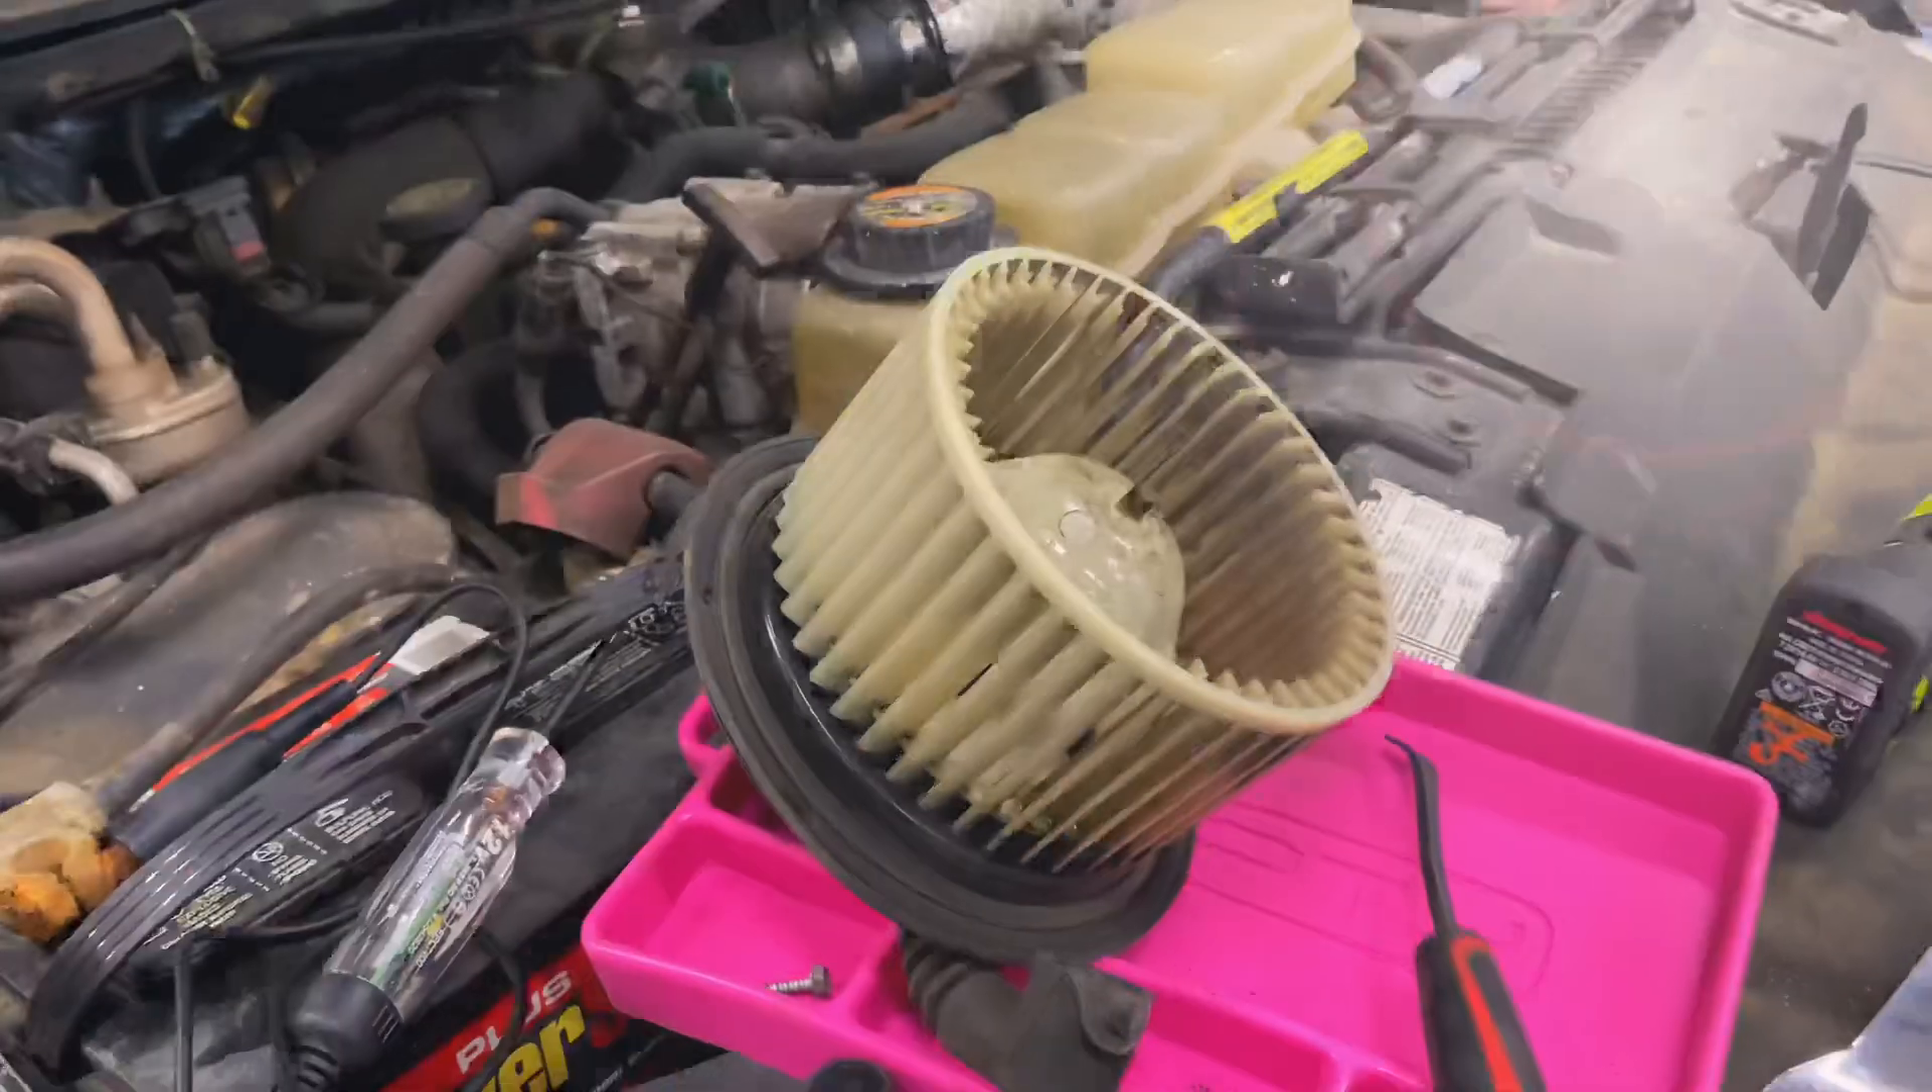All right, so you can see we got the blower motor out.